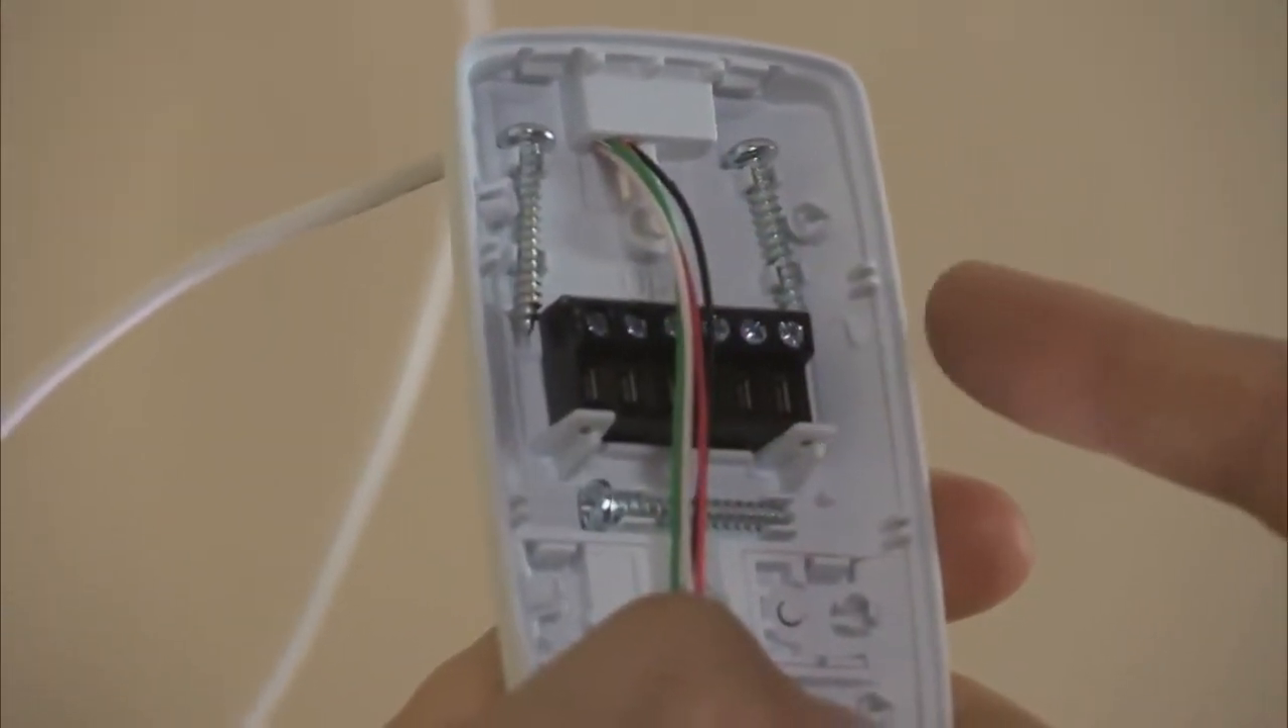To save you time, the mounting screws are already nested in the back plate.